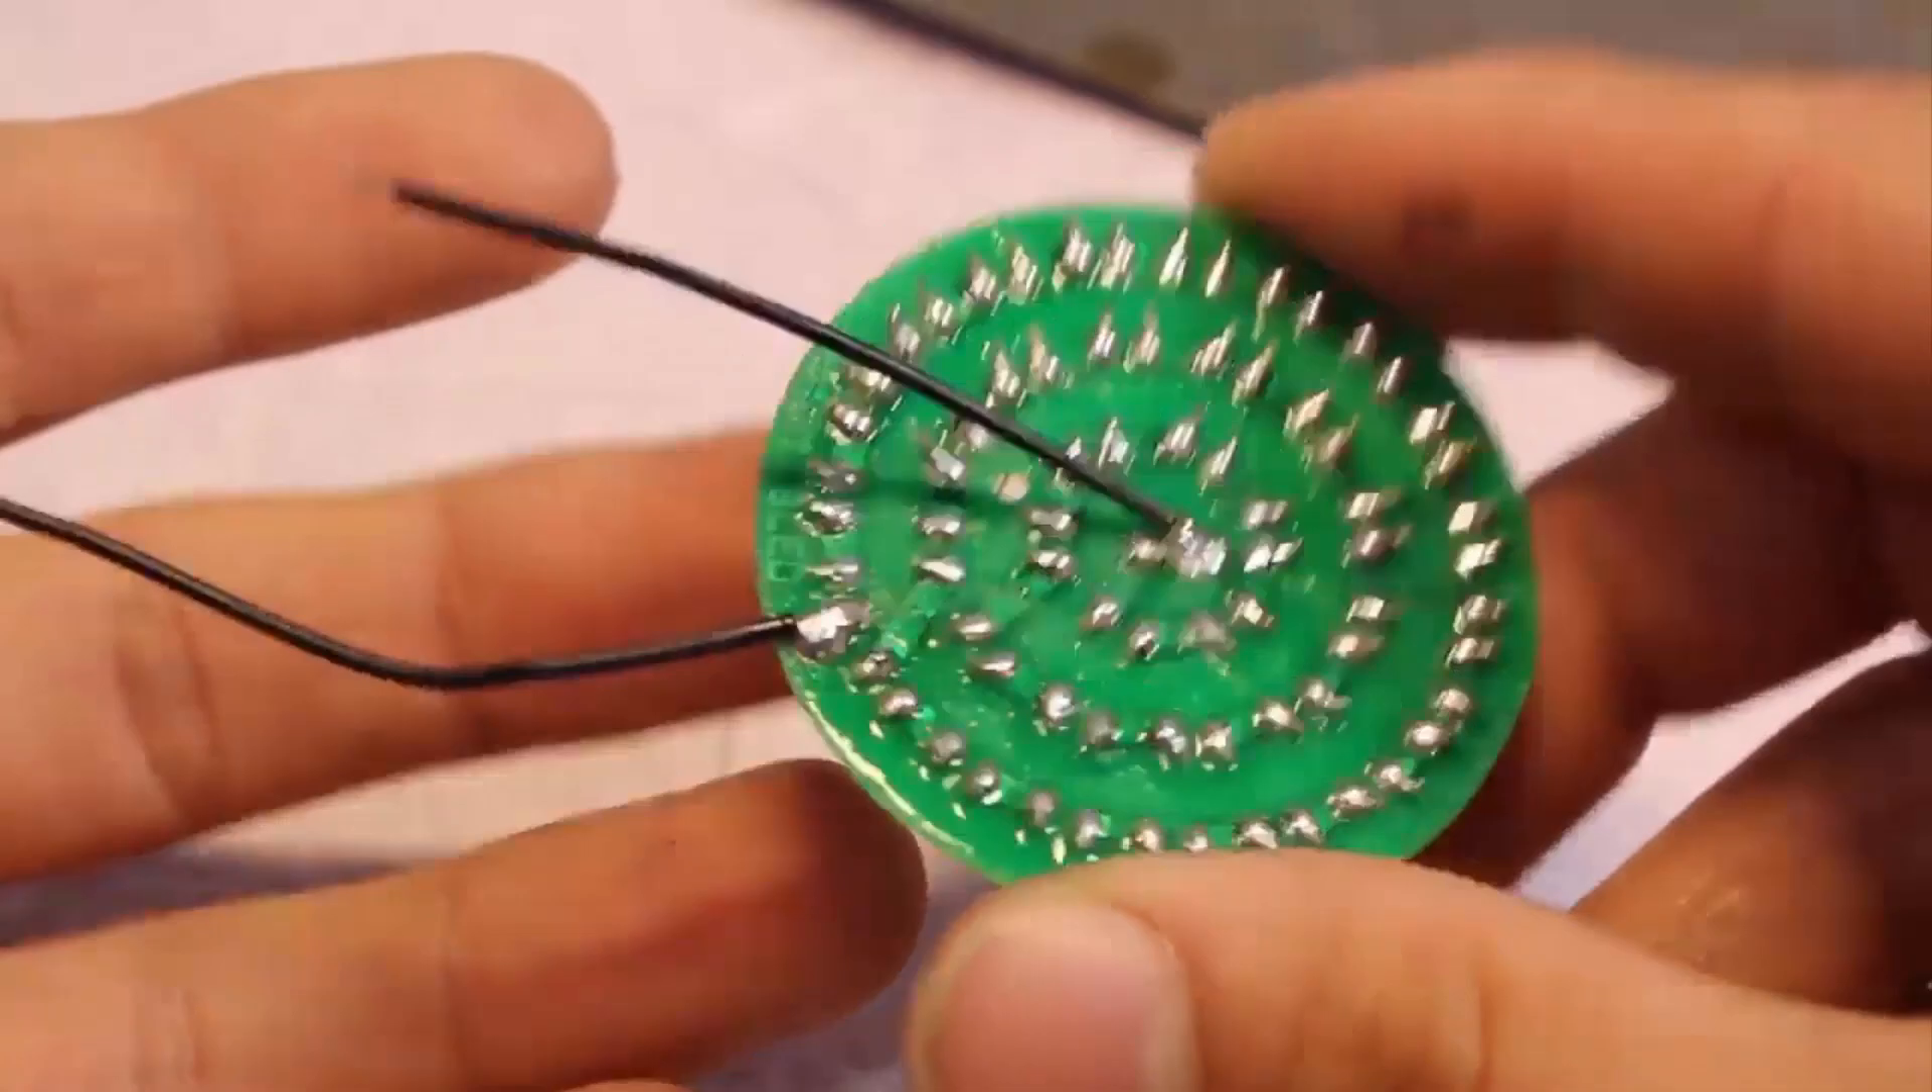И вот что у нас получилось провода питания у нас припаяны.